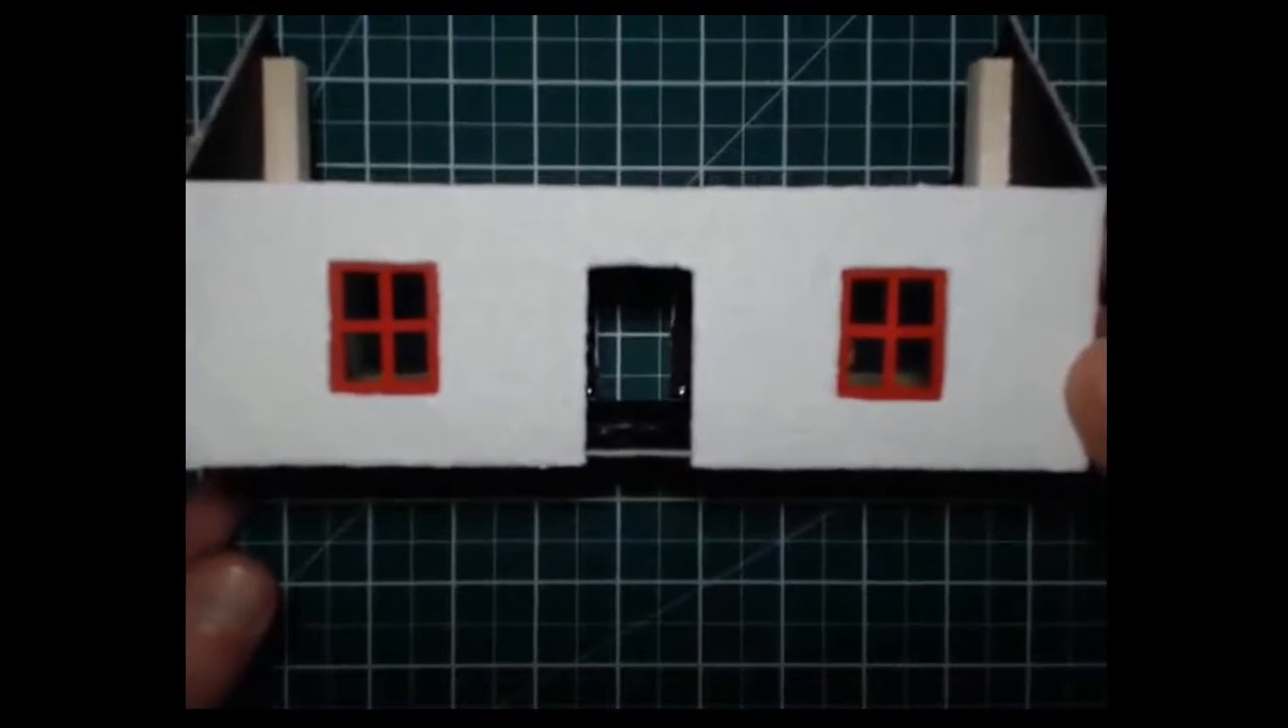Now as you can see here I have two windows already put in this model here.